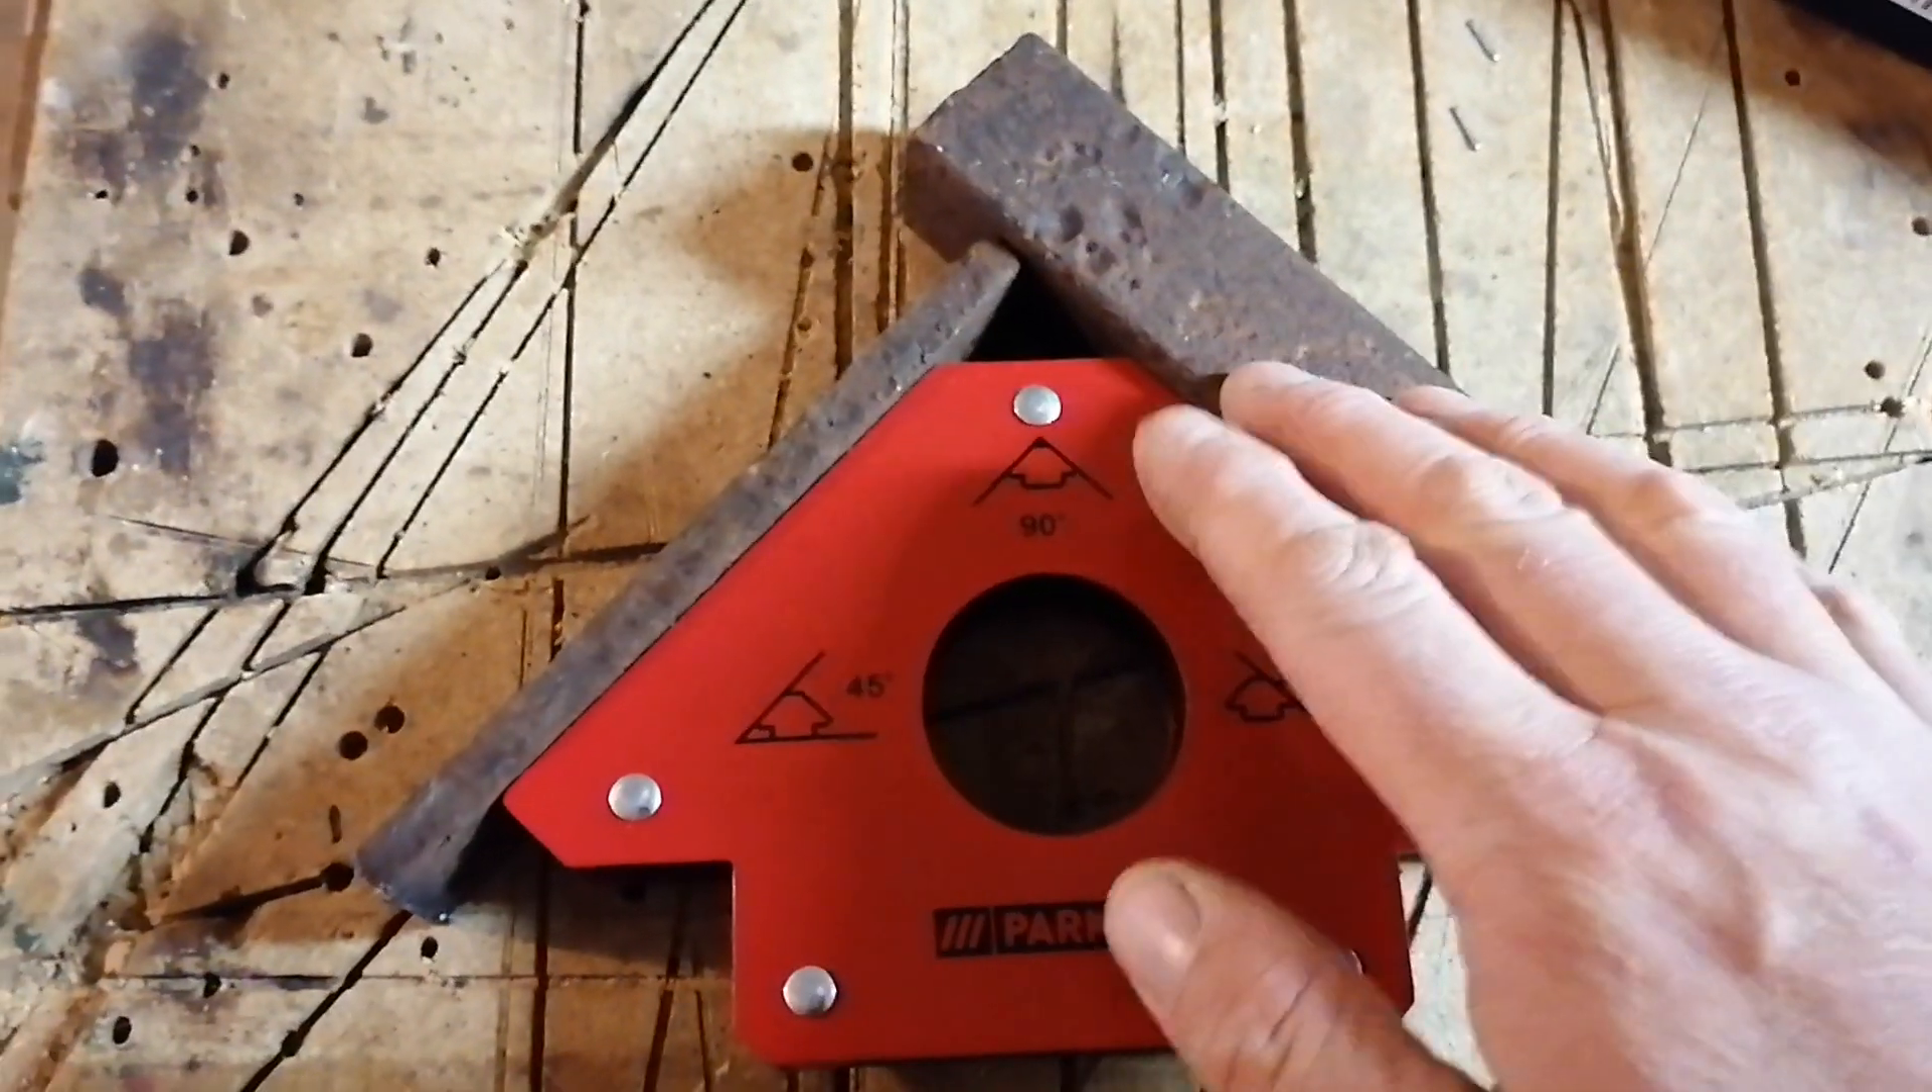Là j'ai placé deux morceaux de fer.